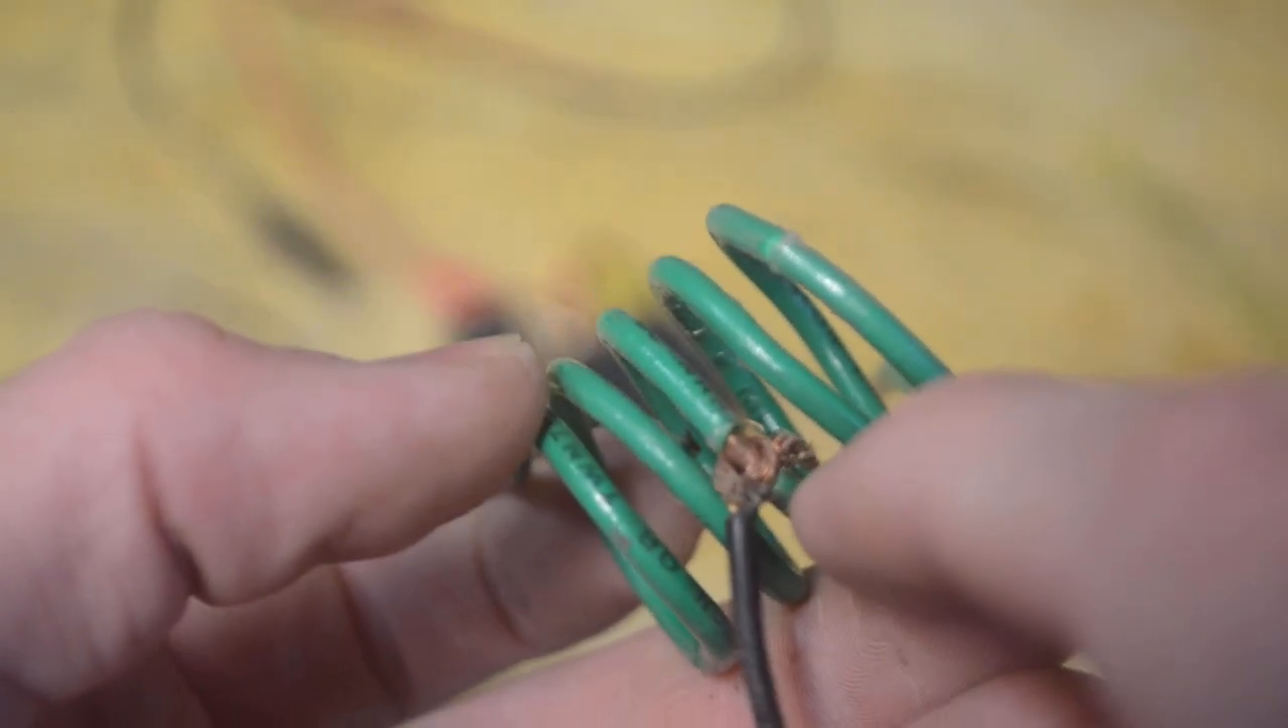In the center, I attached this wire here so we could have that center tapped position to hook up to the ZVS driver.